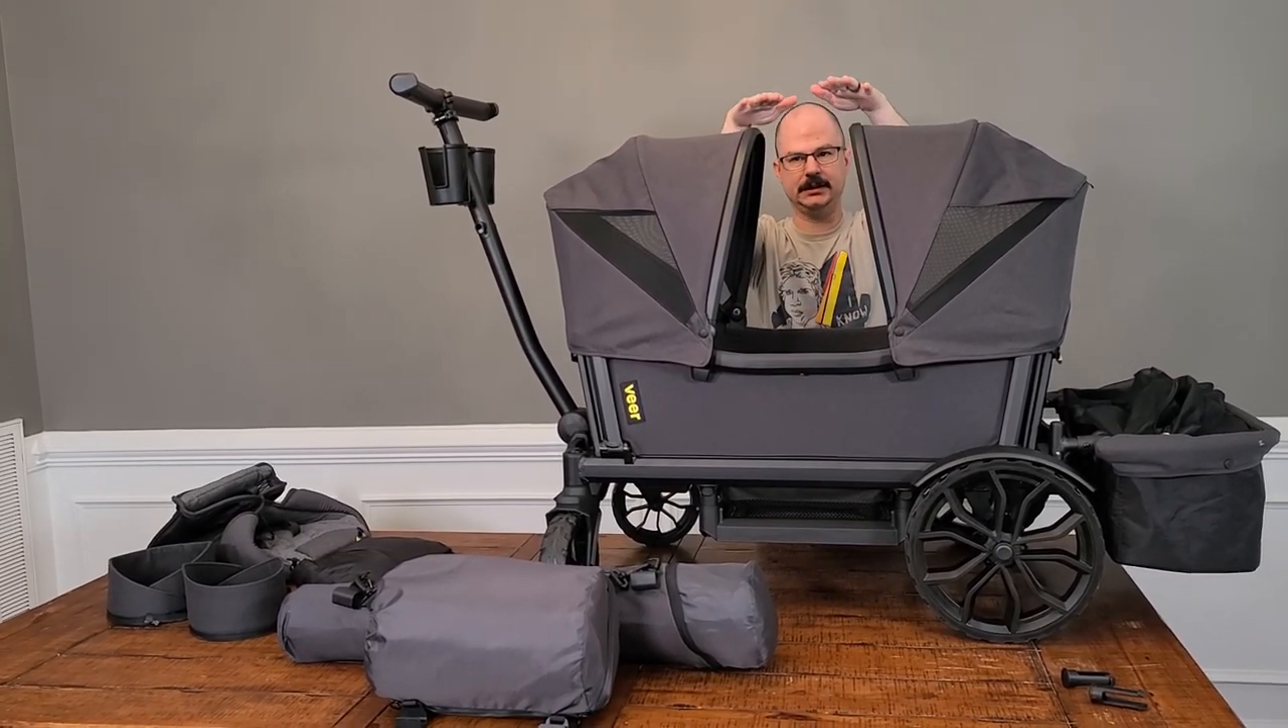So you can see with the dual canopies set up, they don't quite meet in the middle.